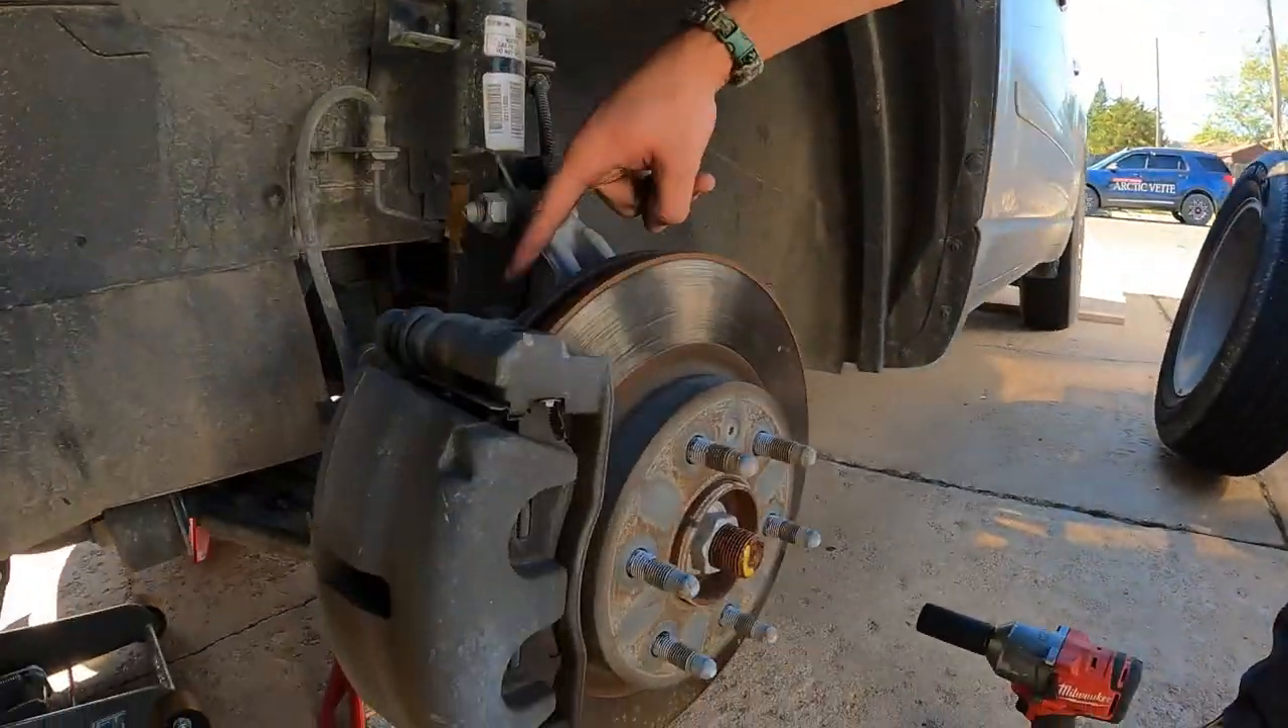Now we've got our wheel off.